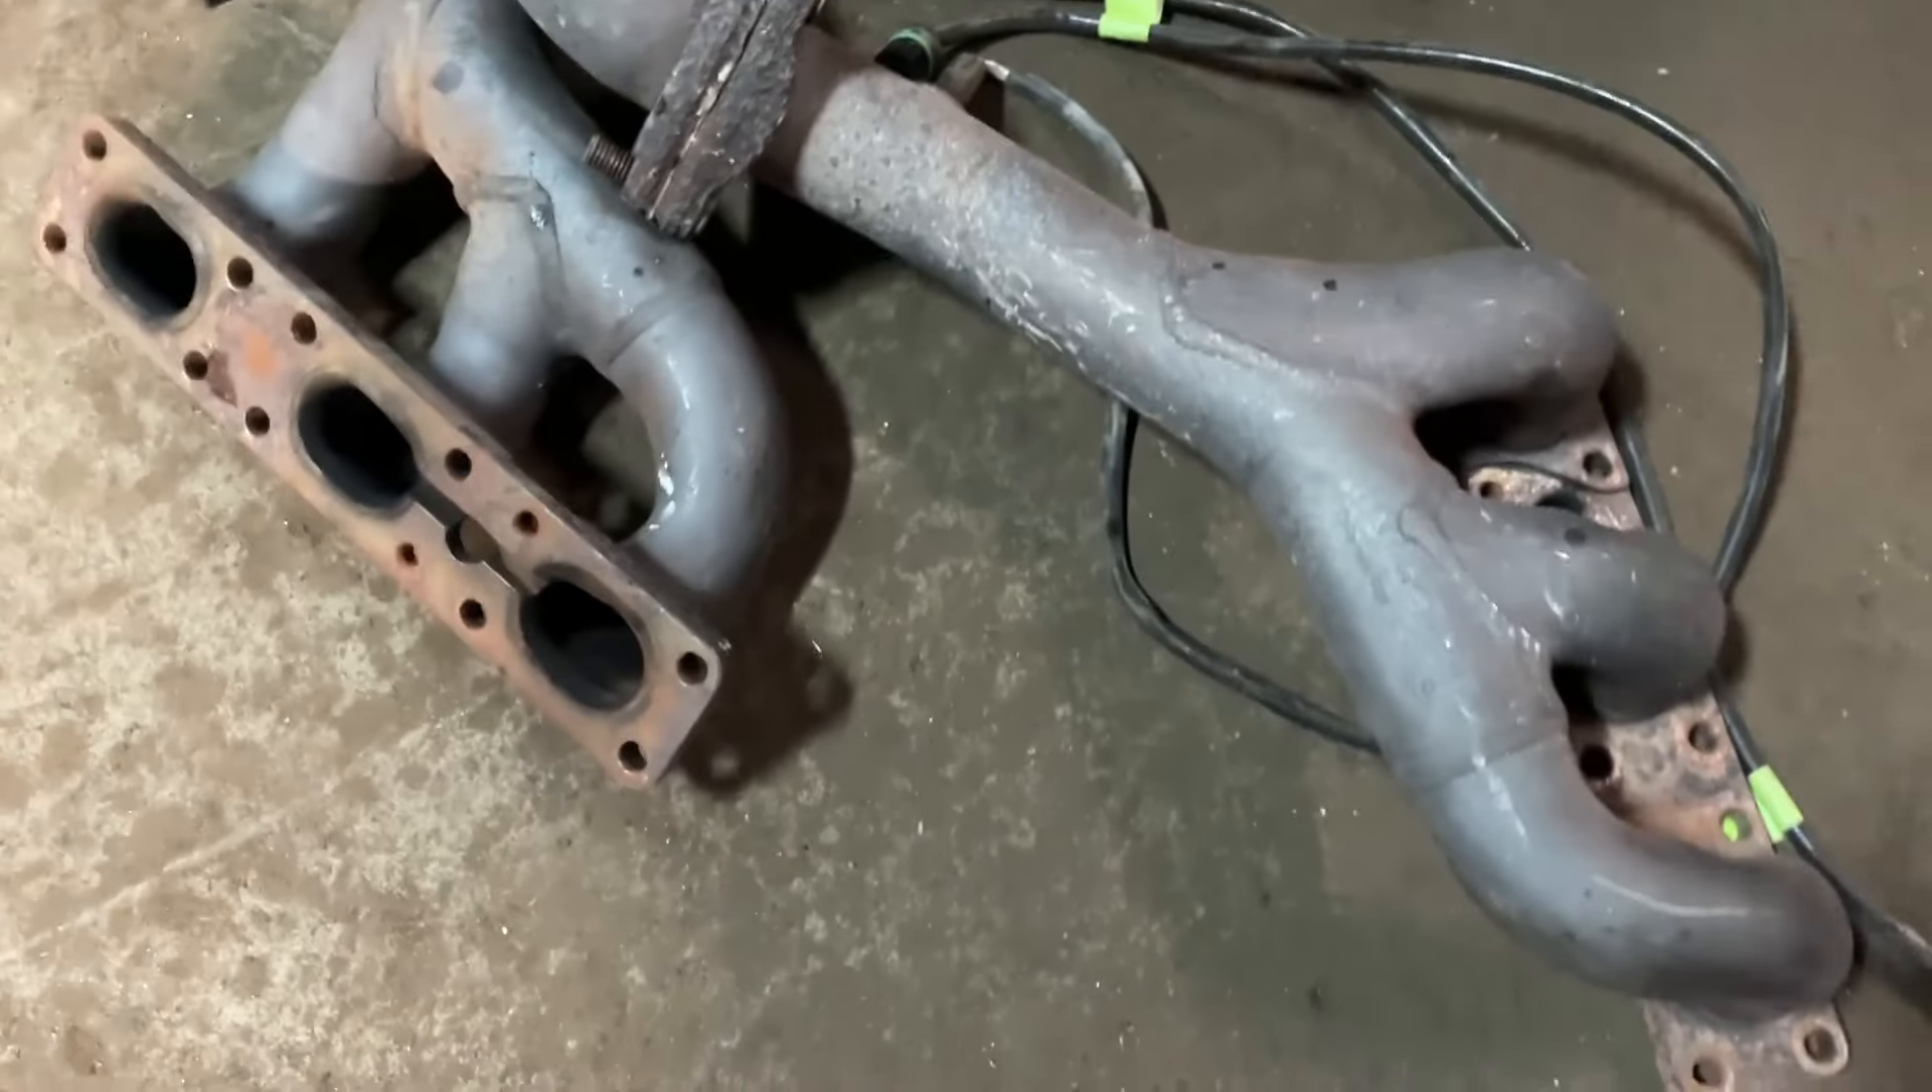Finally got the crusty manifolds off.